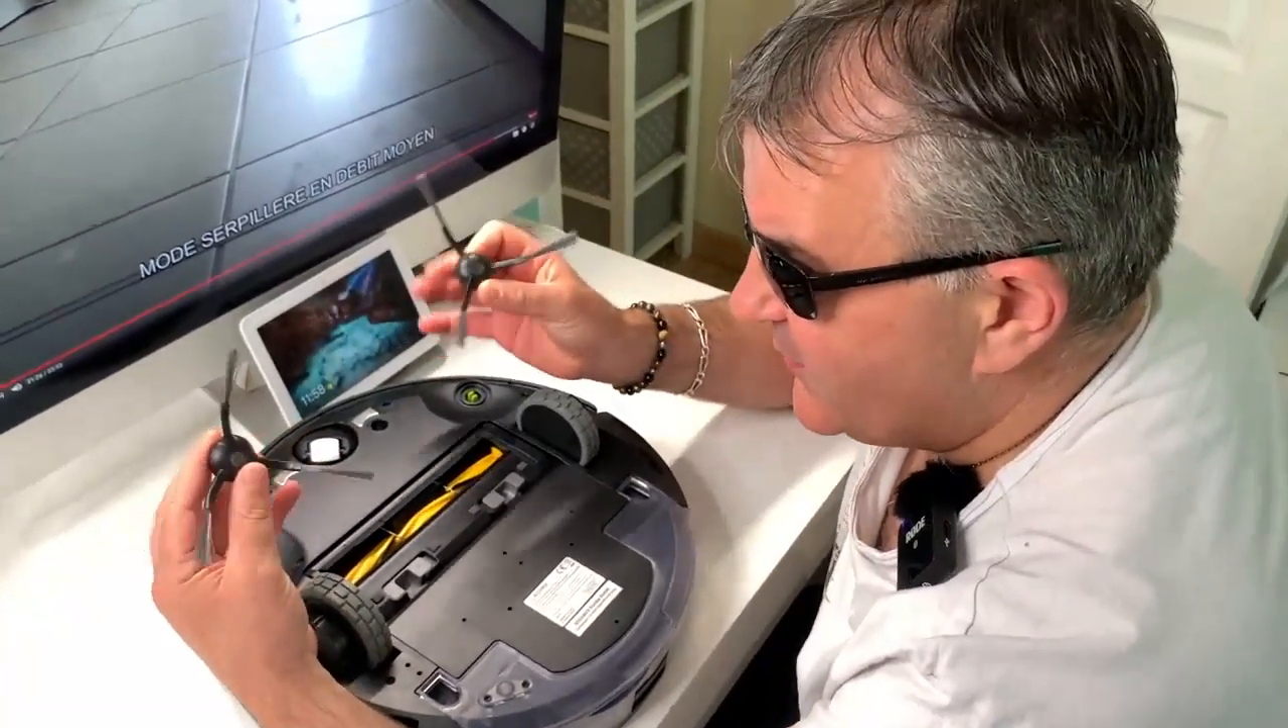Voilà donc les deux petites brossettes qui sont livrées avec l'aspirateur ne sont pas encore mises.